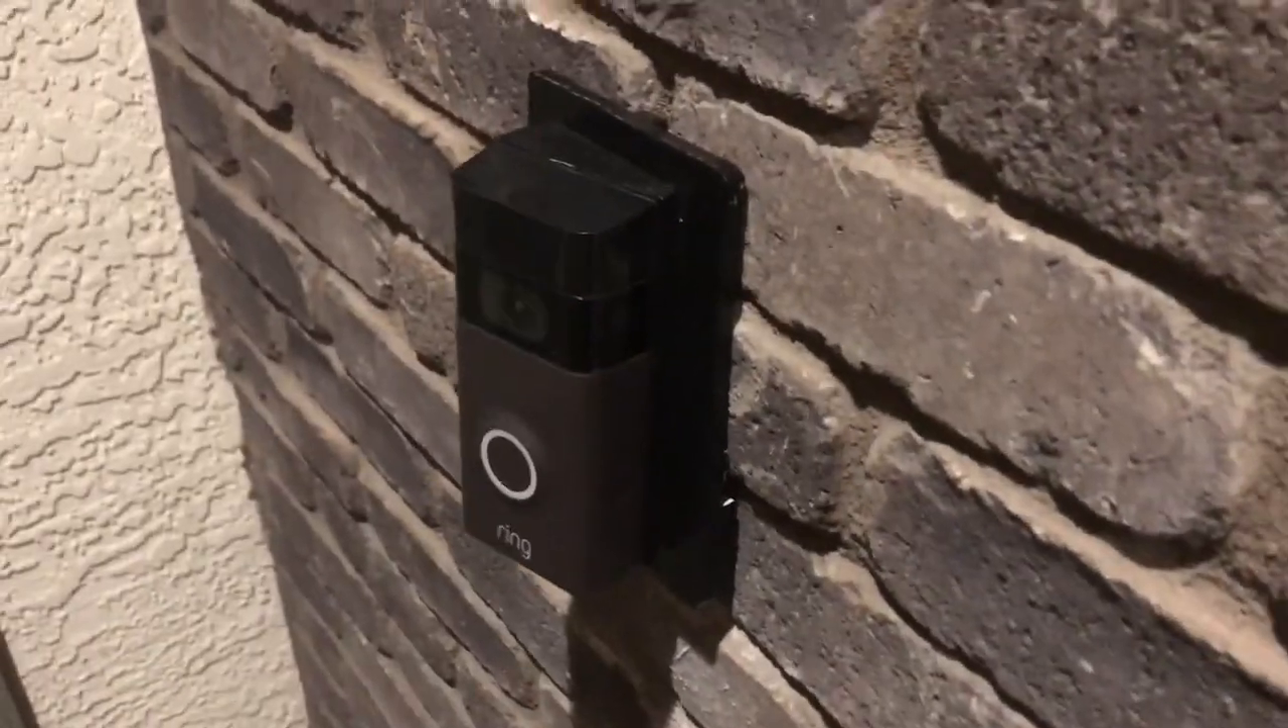Here's the finished product the doorbell looks pretty good mounted on that bracket.